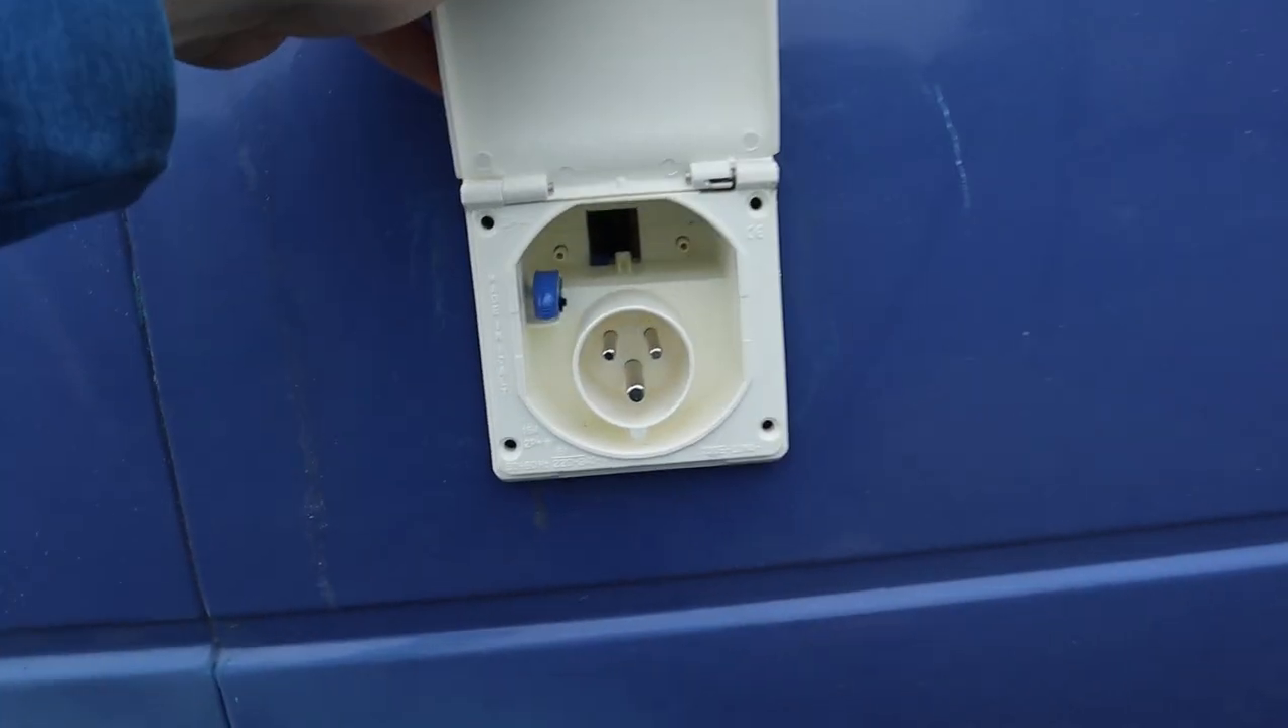So we finished up the installation of this mains hook up point.